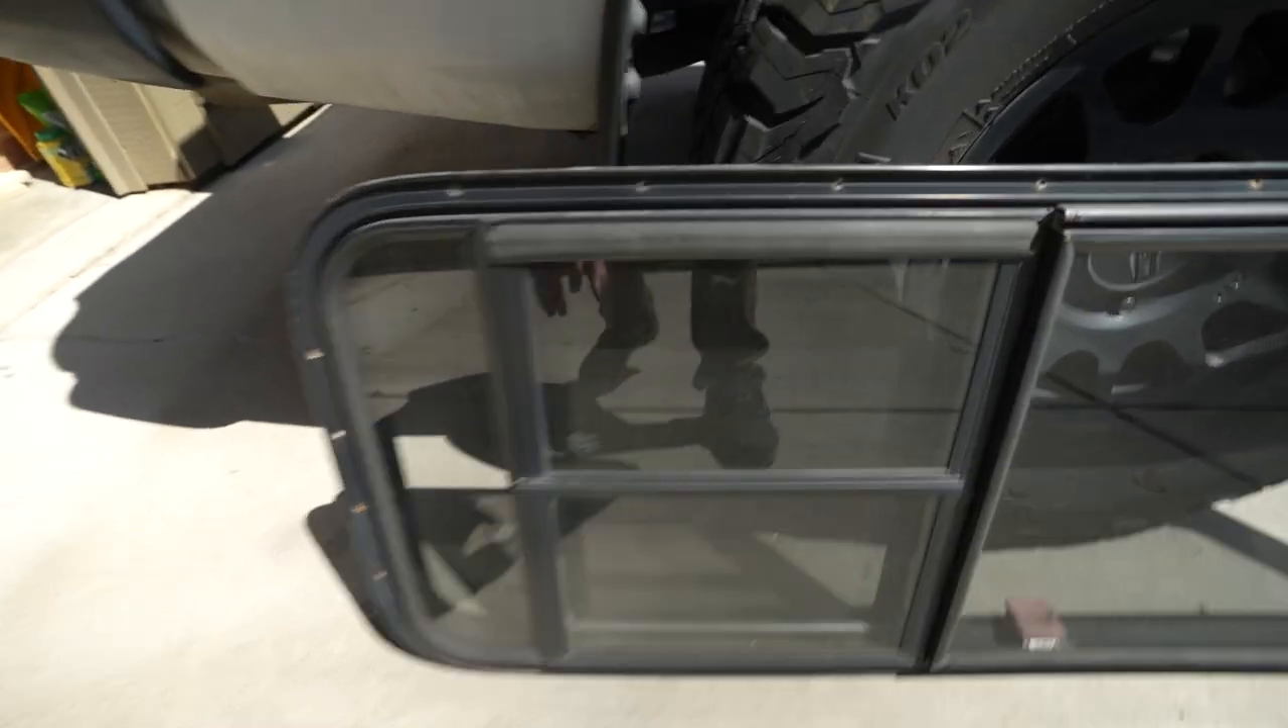So, we got the window out.